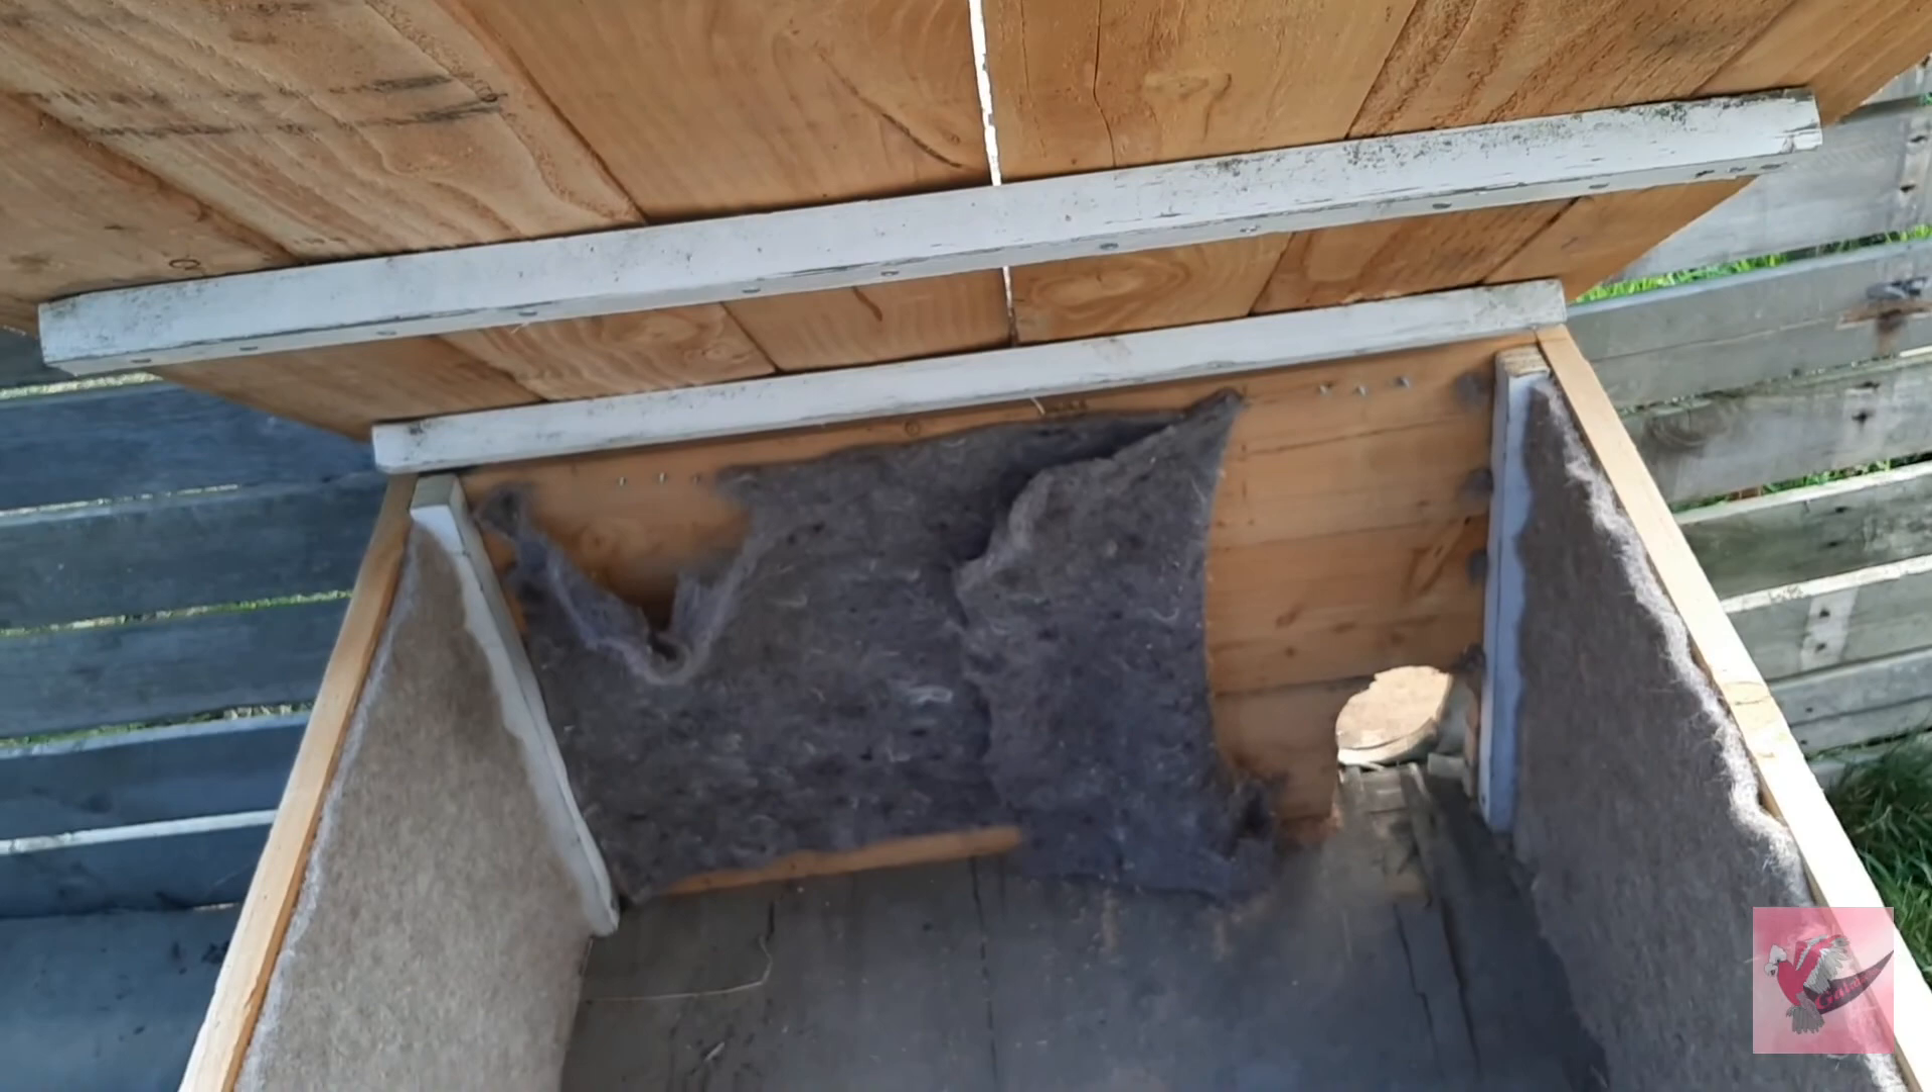But it opens very nicely as you can see the three support beams and we have started insulating the inside with those insulated lining that is safe for the animals.